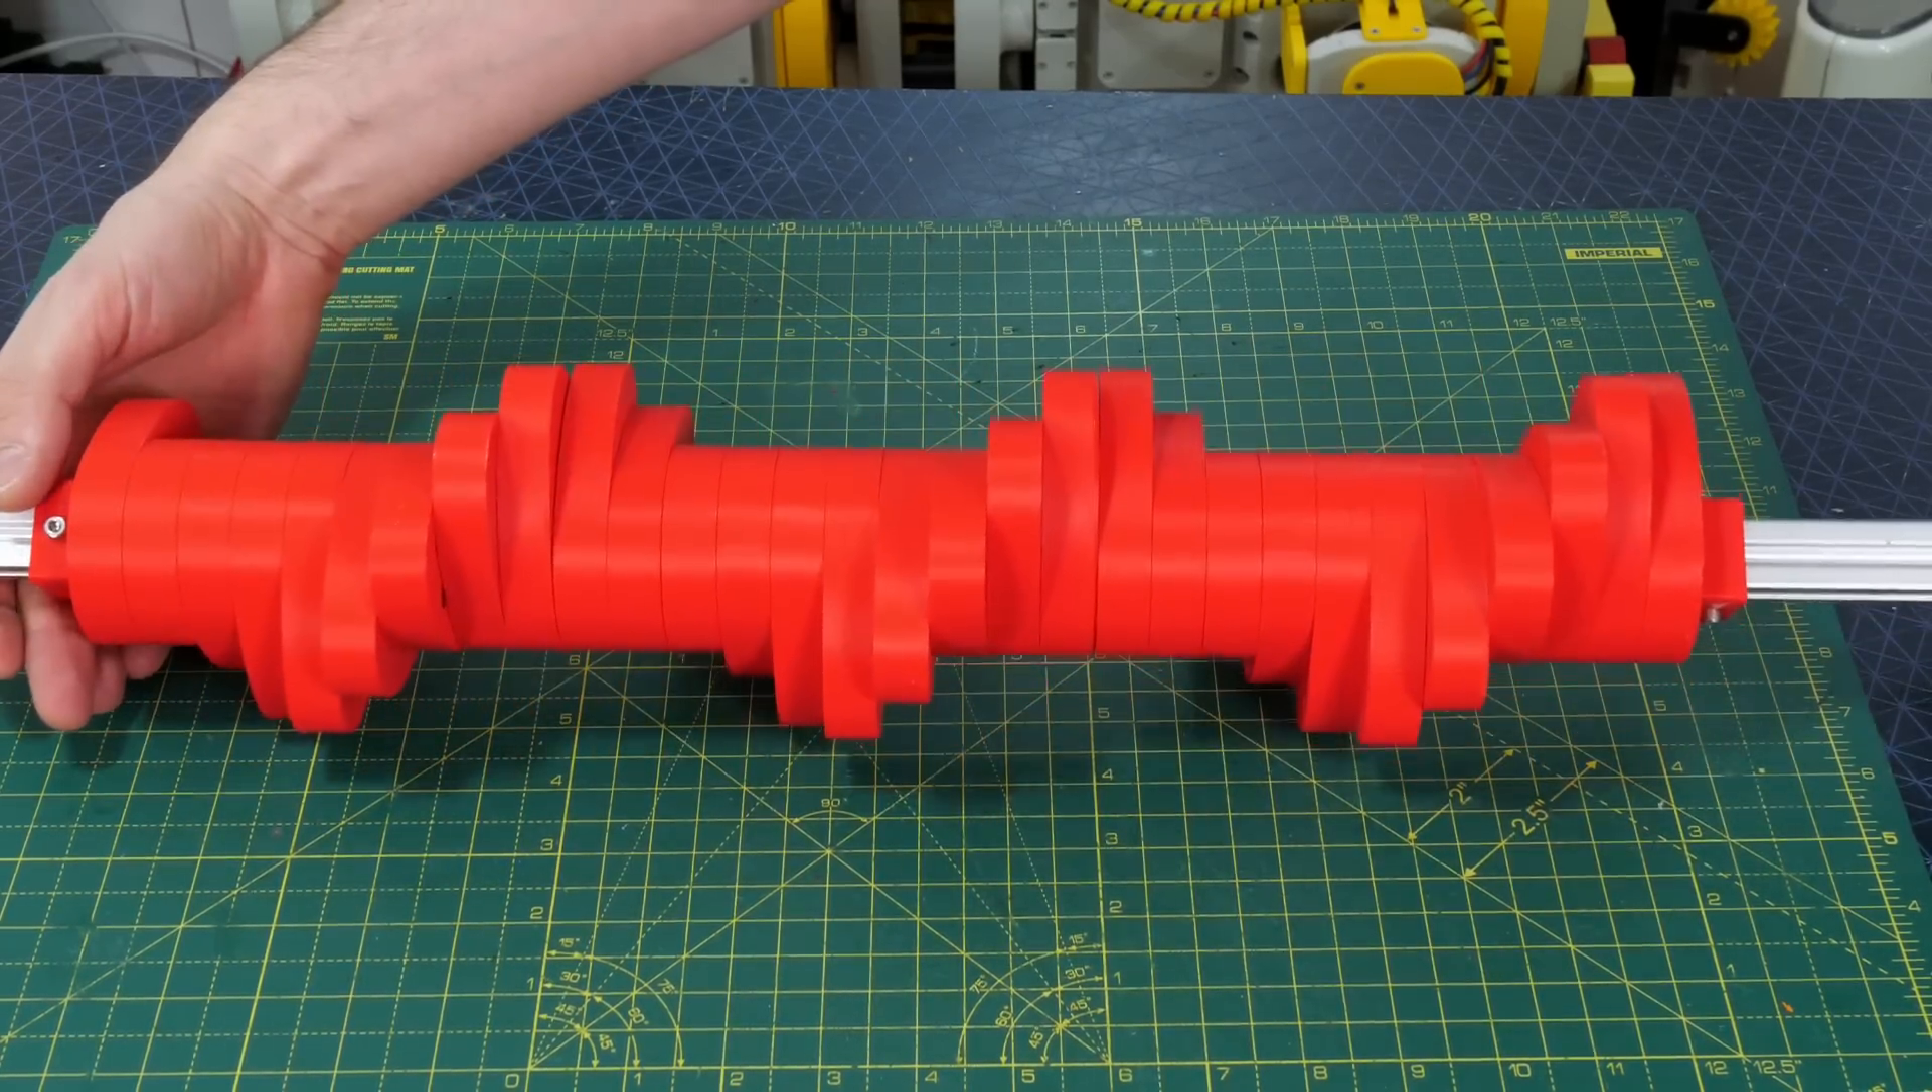I've got 10 segments of my cam attached there and we've got another 20 to make up the whole camshaft and here it is in one piece with all 30 sections and two stoppers at the end.